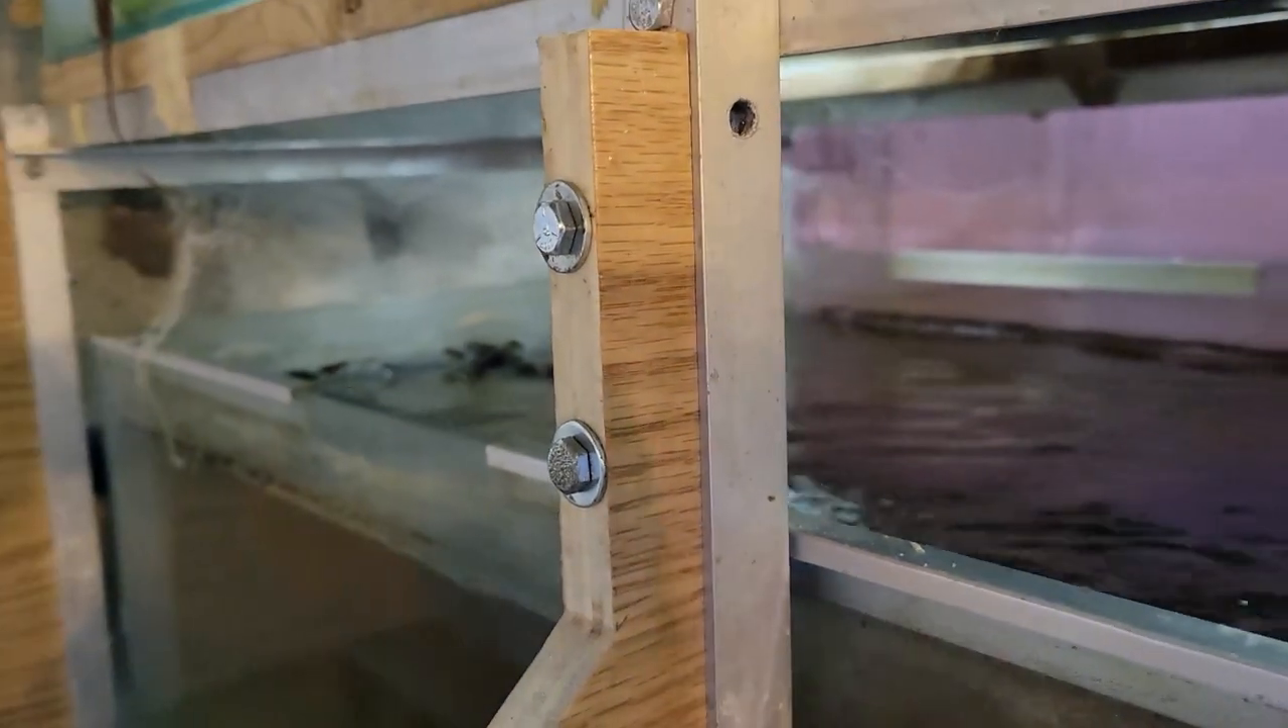You can see the washers there now and it's all very thoroughly bolted.